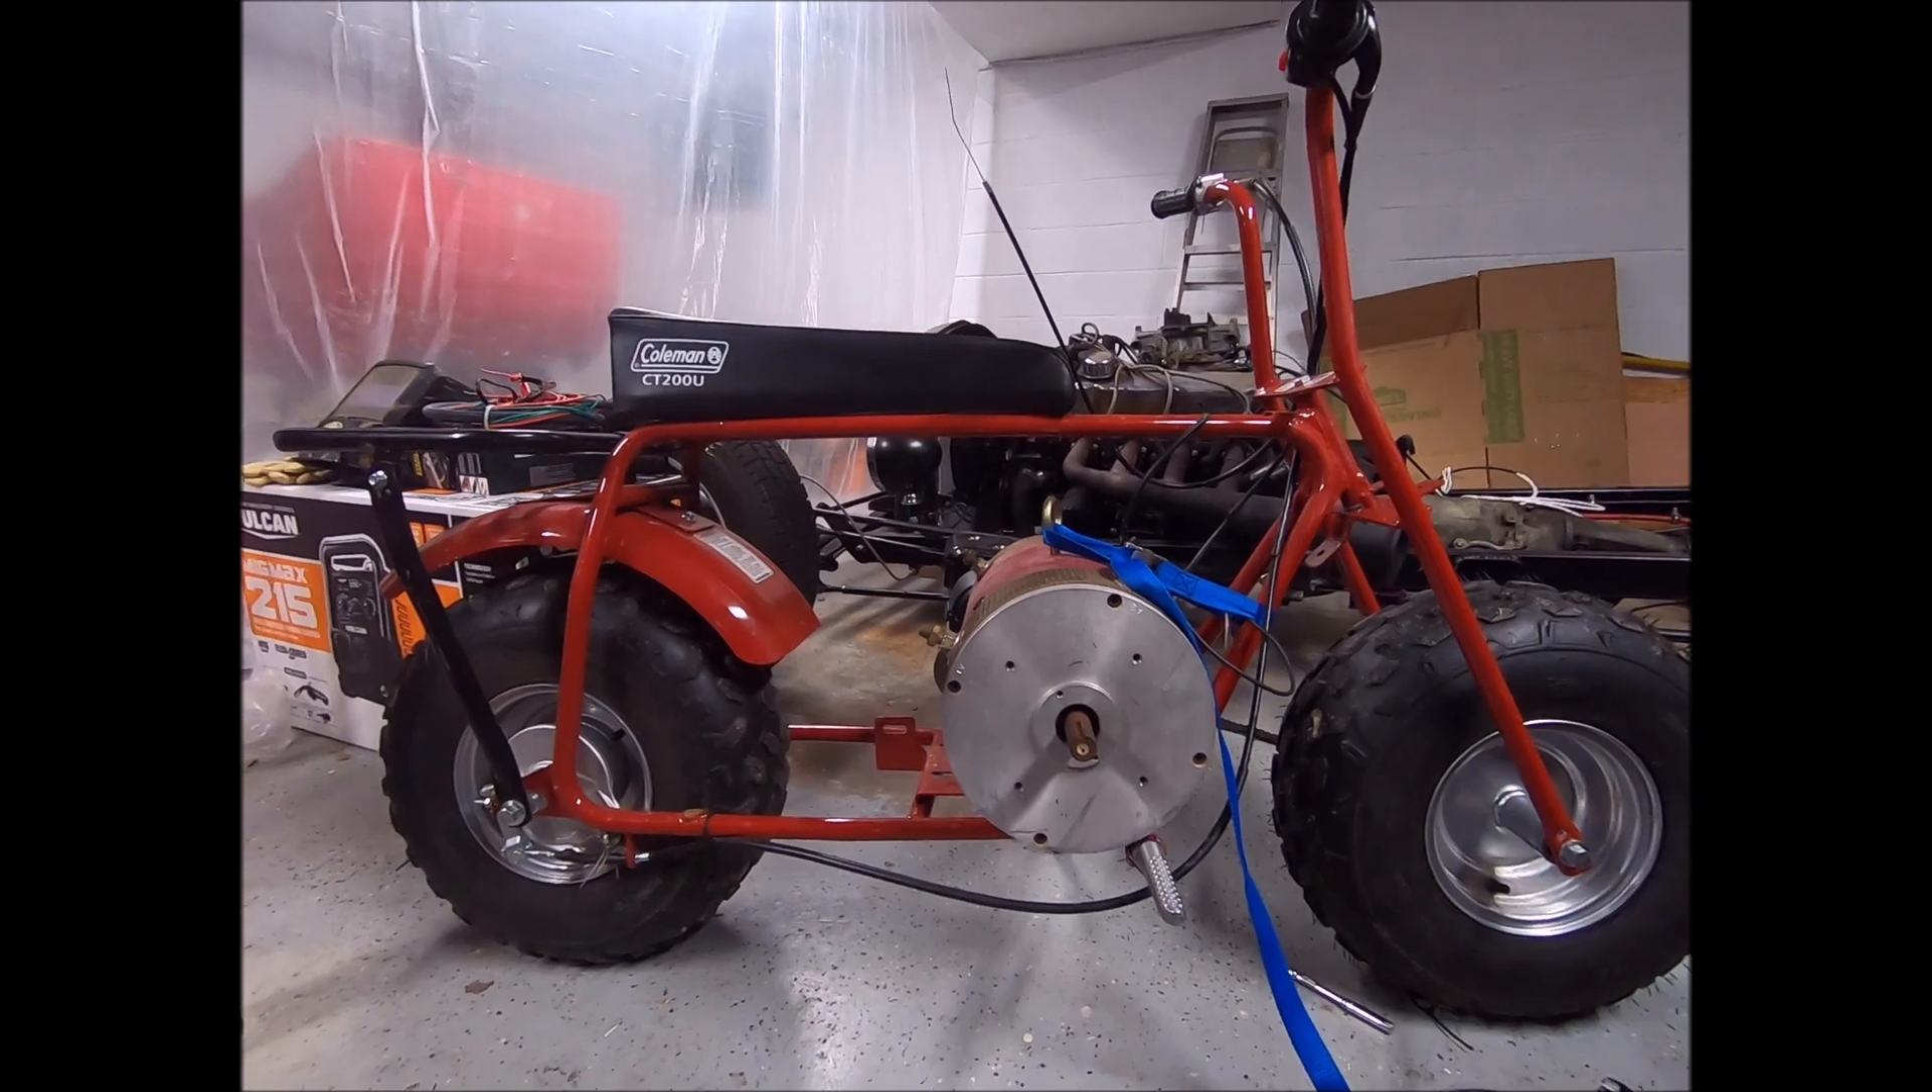I managed to get the motor in the frame which was no small feat.